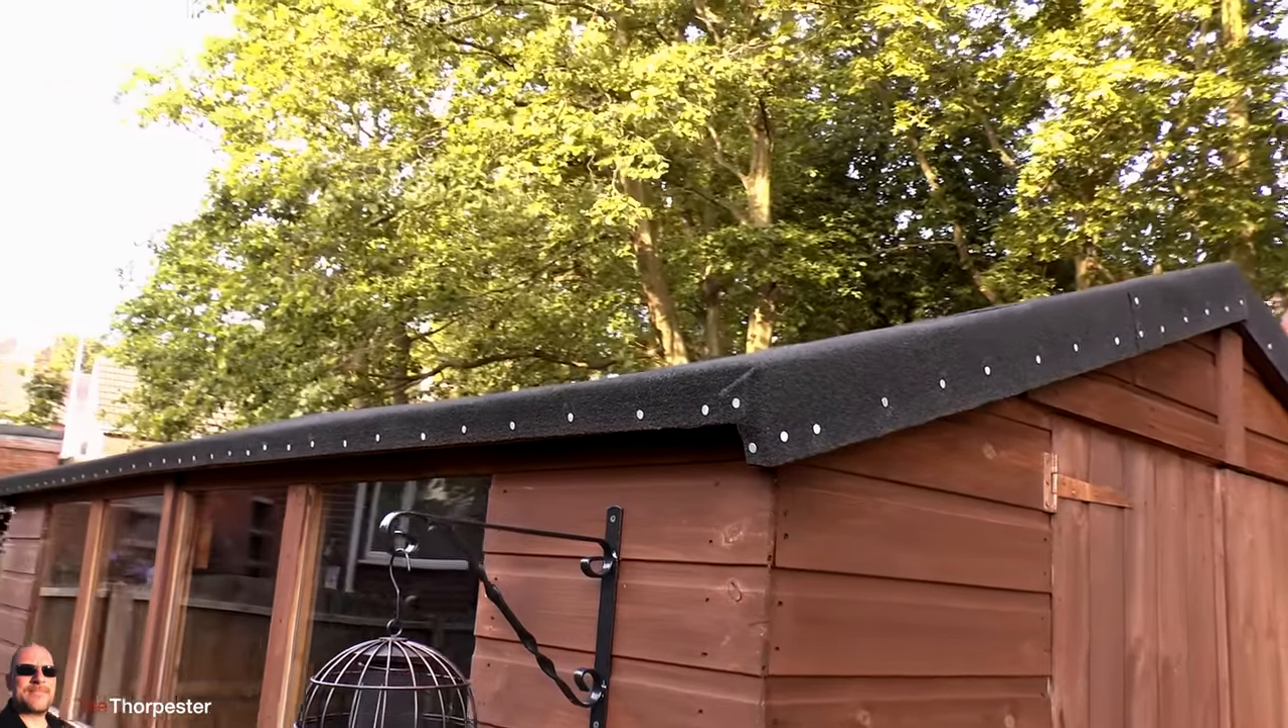Once both sides were stuck firmly, I then went around just like underneath and popped in every six inches some more clout nails to make sure it was as secure as possible.